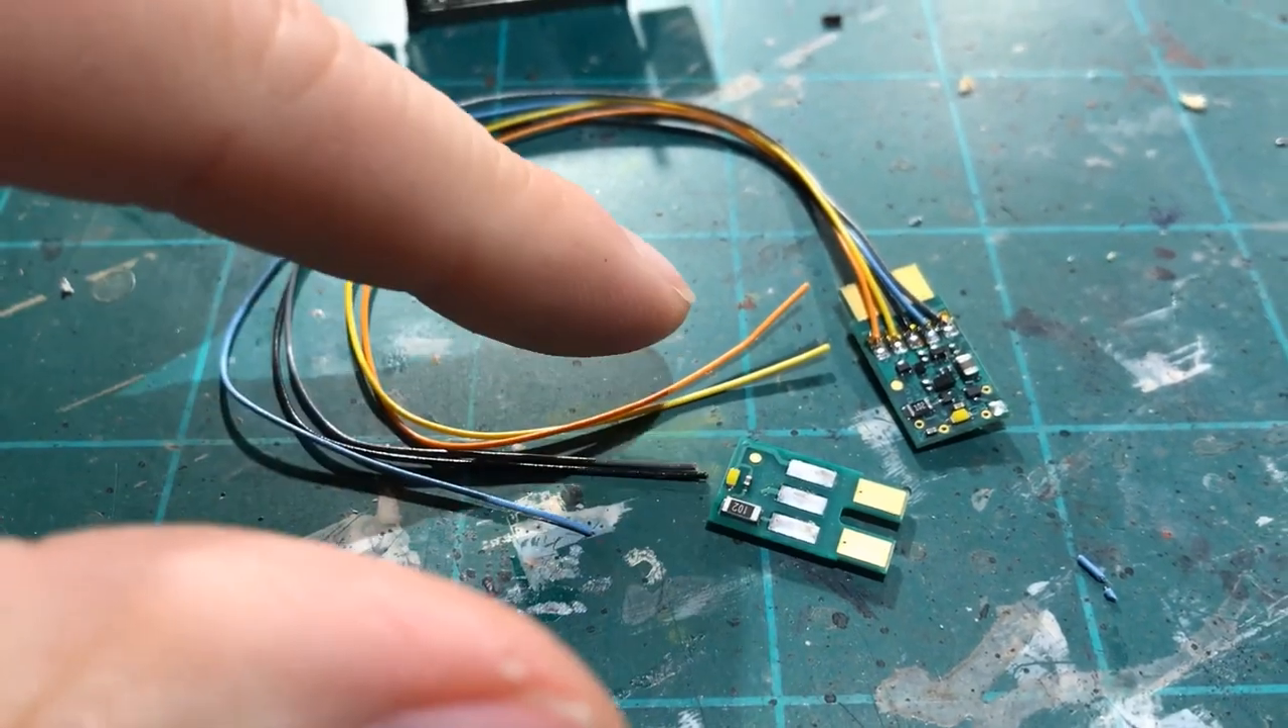Here's the wires one side has everything soldered to it one side is is free.